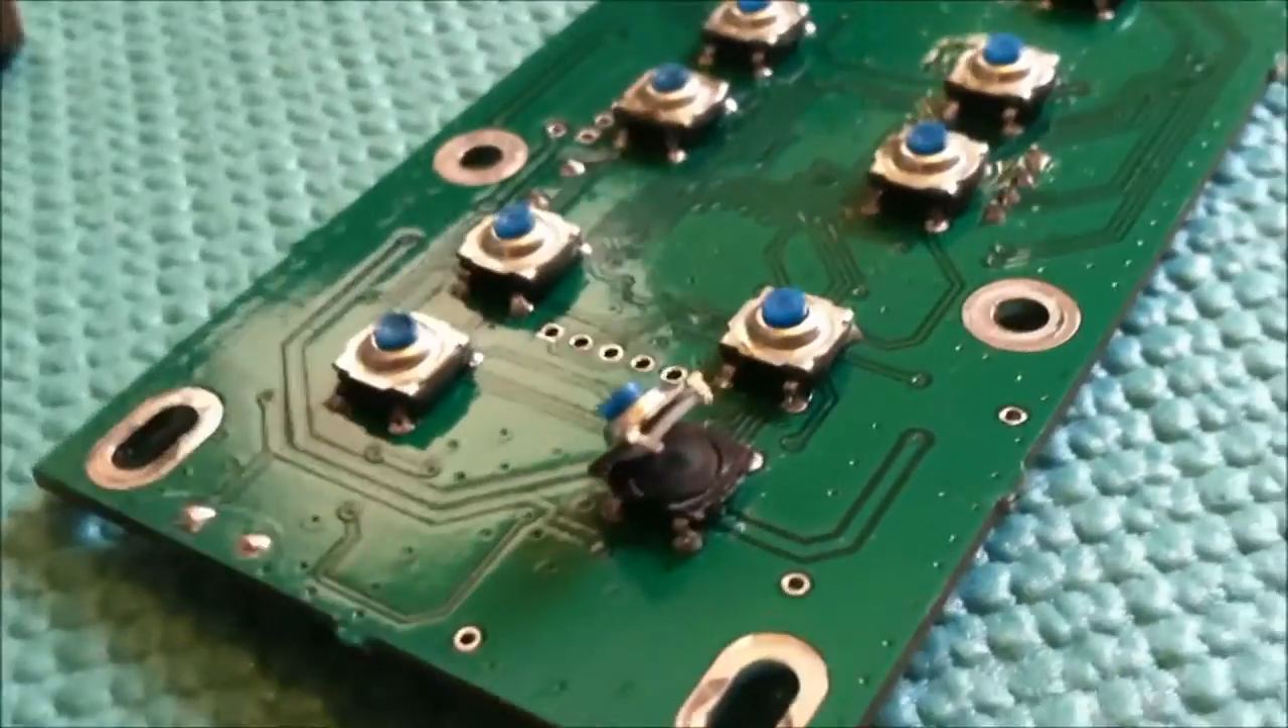Now notice I got this switch taken apart.